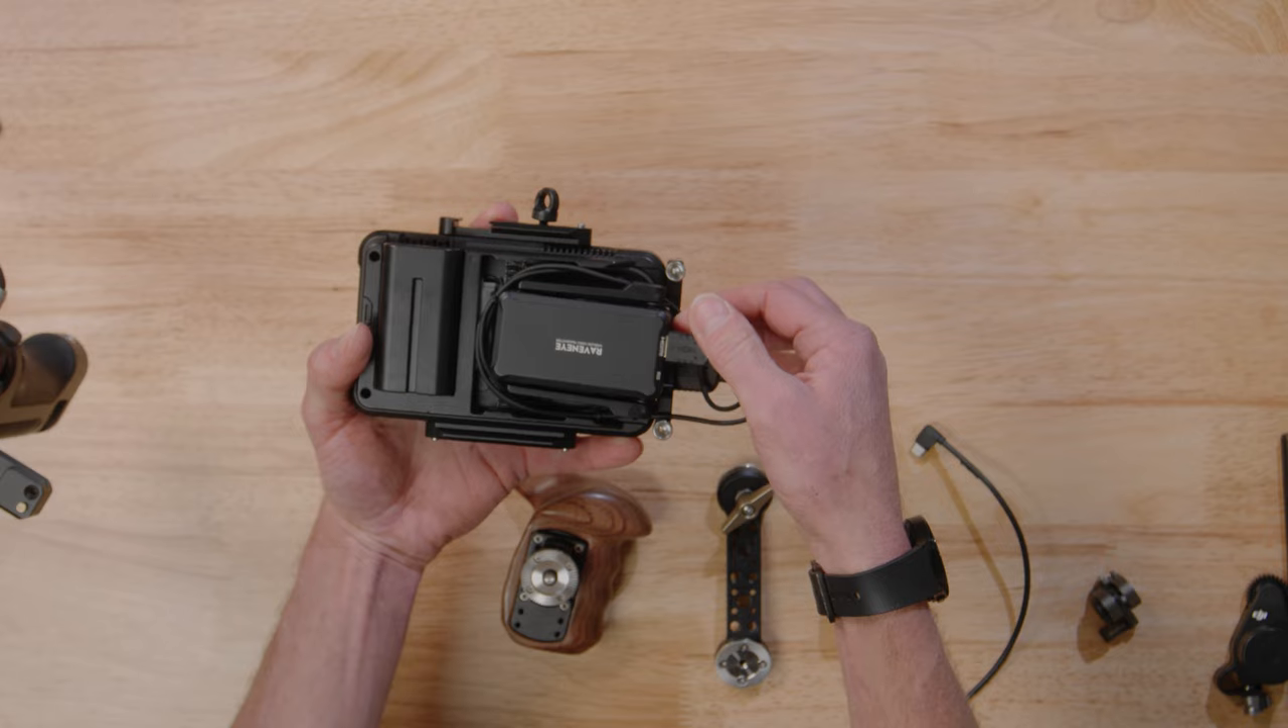One thing I've done here is I've taken the Raven Eye and I've put it on the back of the monitor.